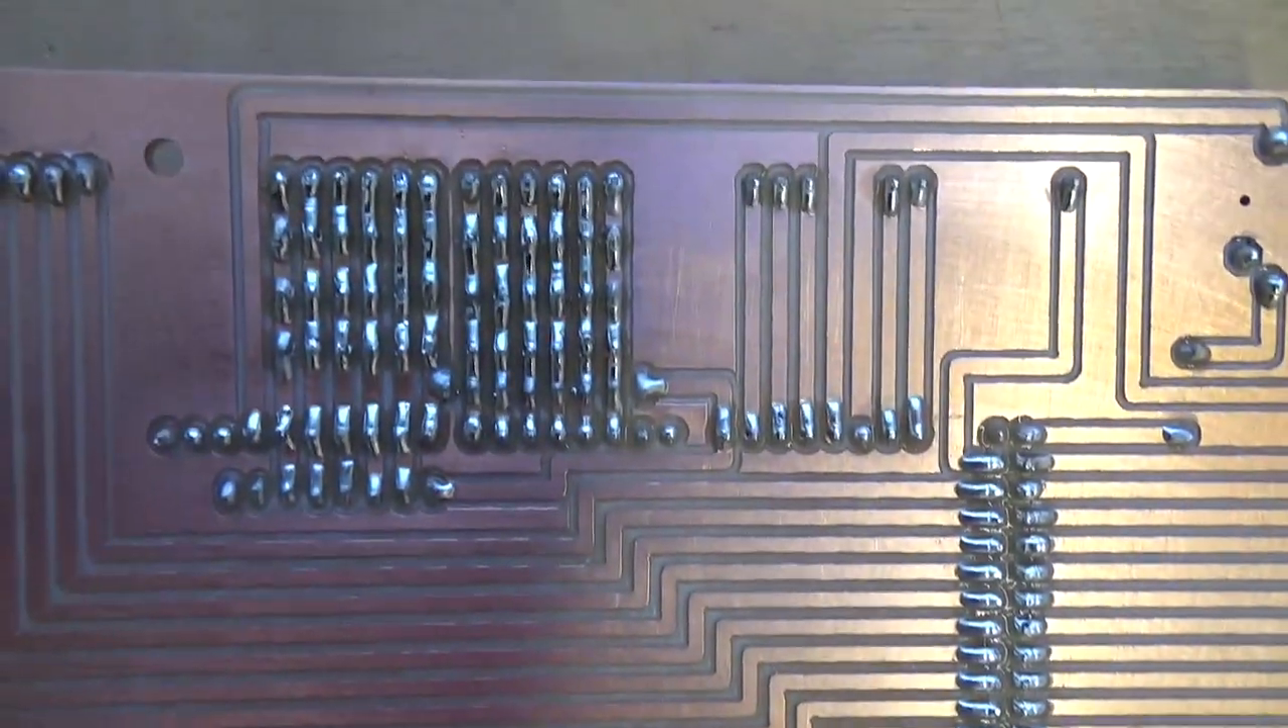Okay so I've finished soldering all the pins together that's what it looks like the finished article.